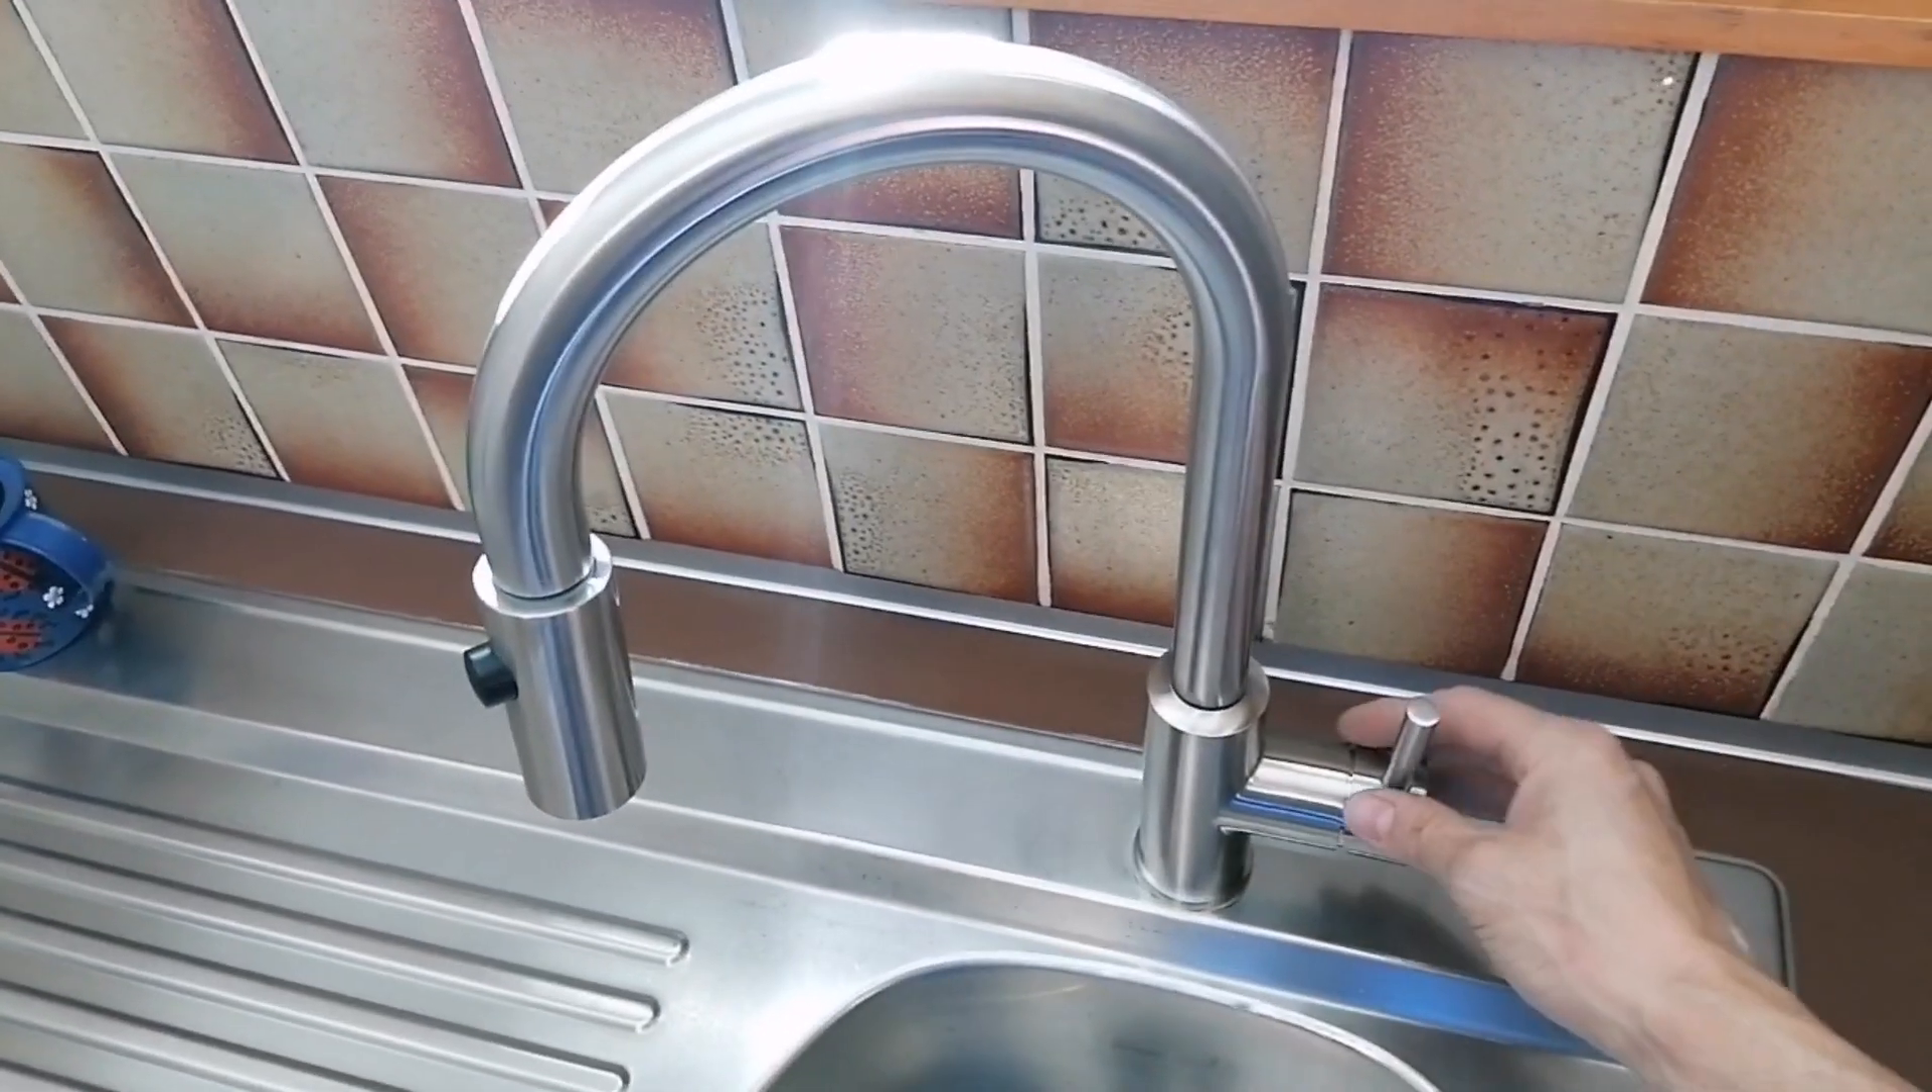Jetzt steht schon mal die ganze Armatur. Ich habe sie nach rechts gedreht.